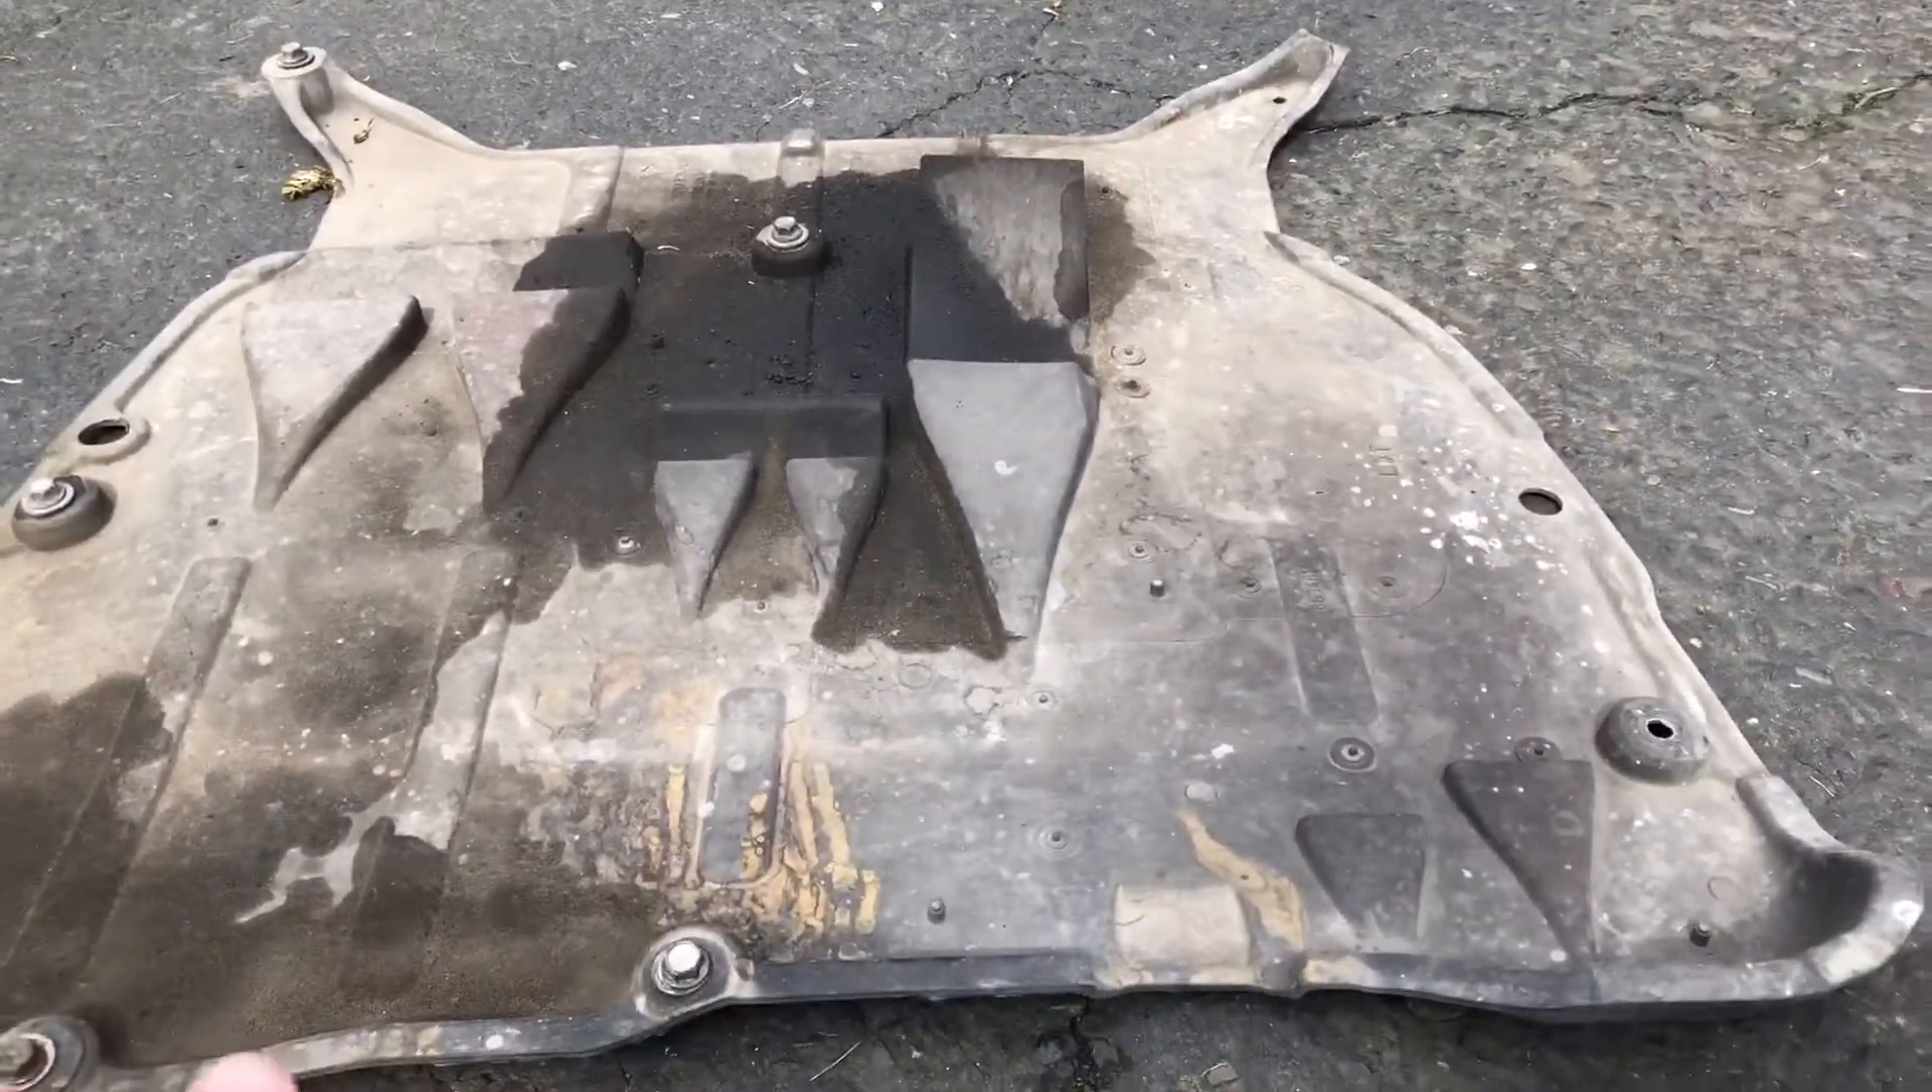This is the skid plate off.